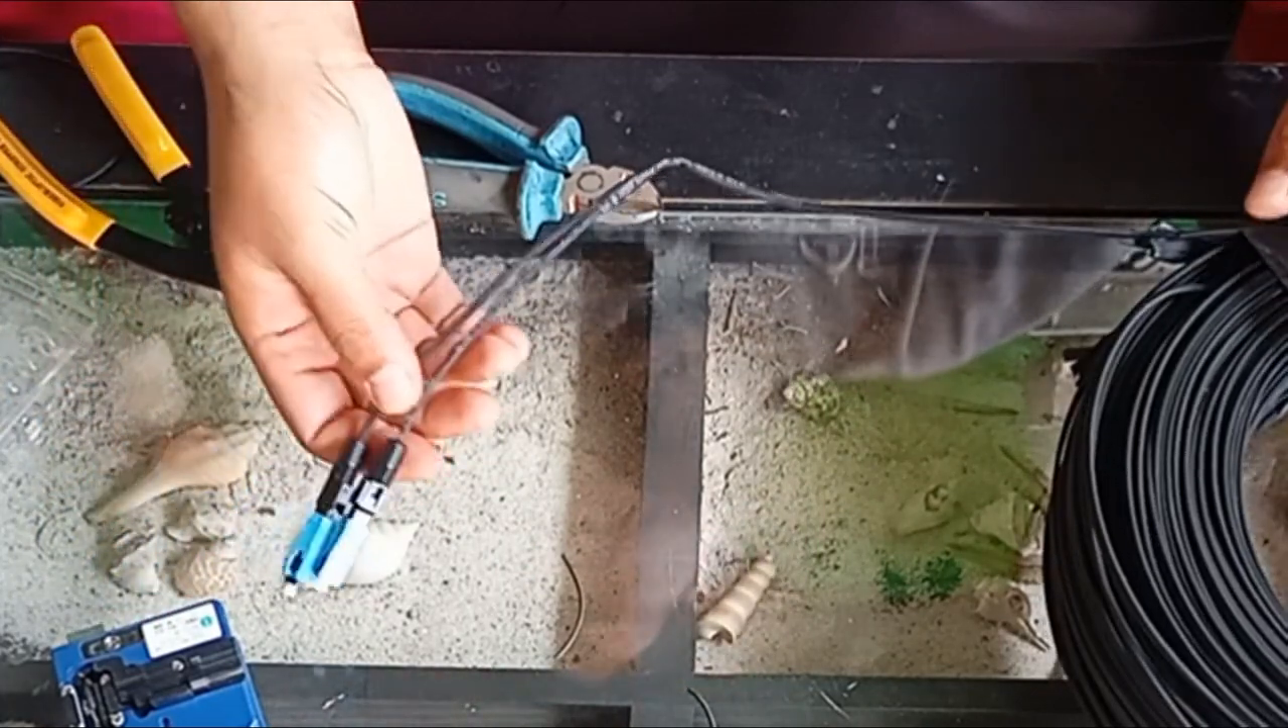Ya ini seperti ini rapi ya sudah terpasang konektornya sudah dua konektor.